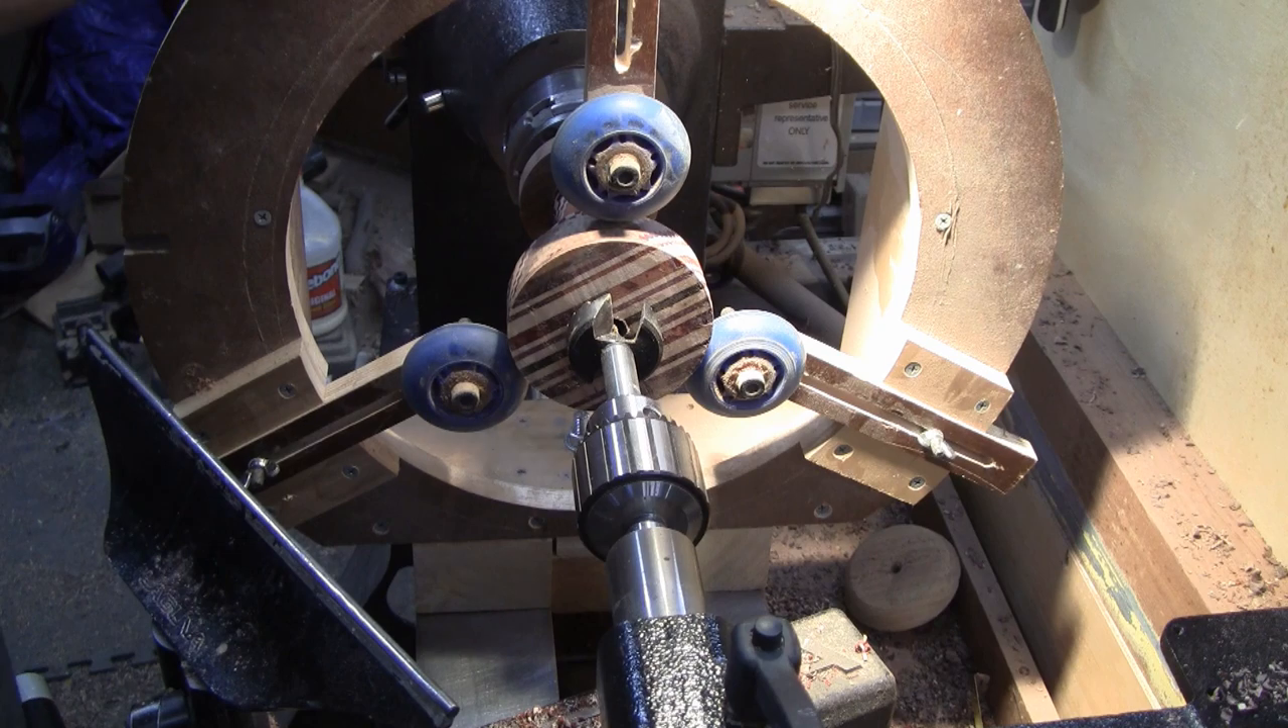I'll be back in a couple hours. Okay. I've got the steady rest set up.